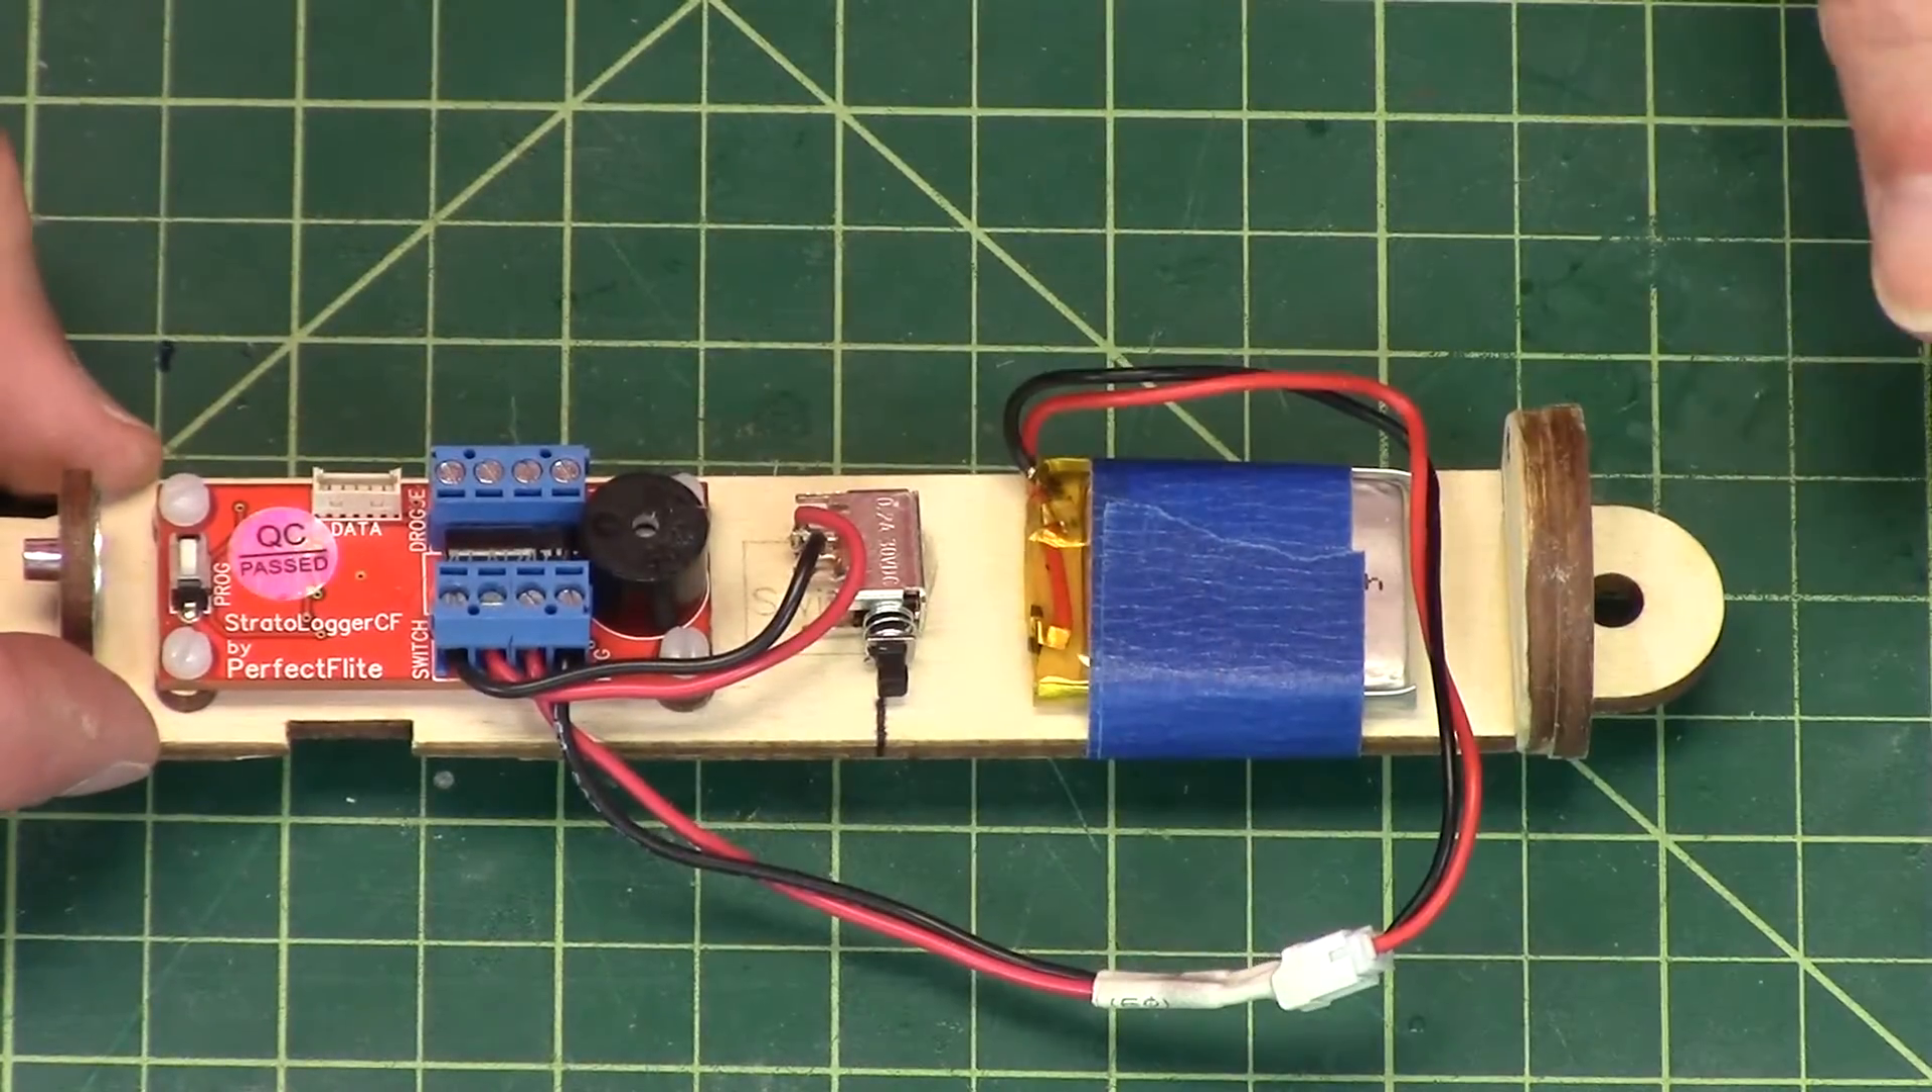I've got my altimeter with the battery hooked up. And the switch hooked up.